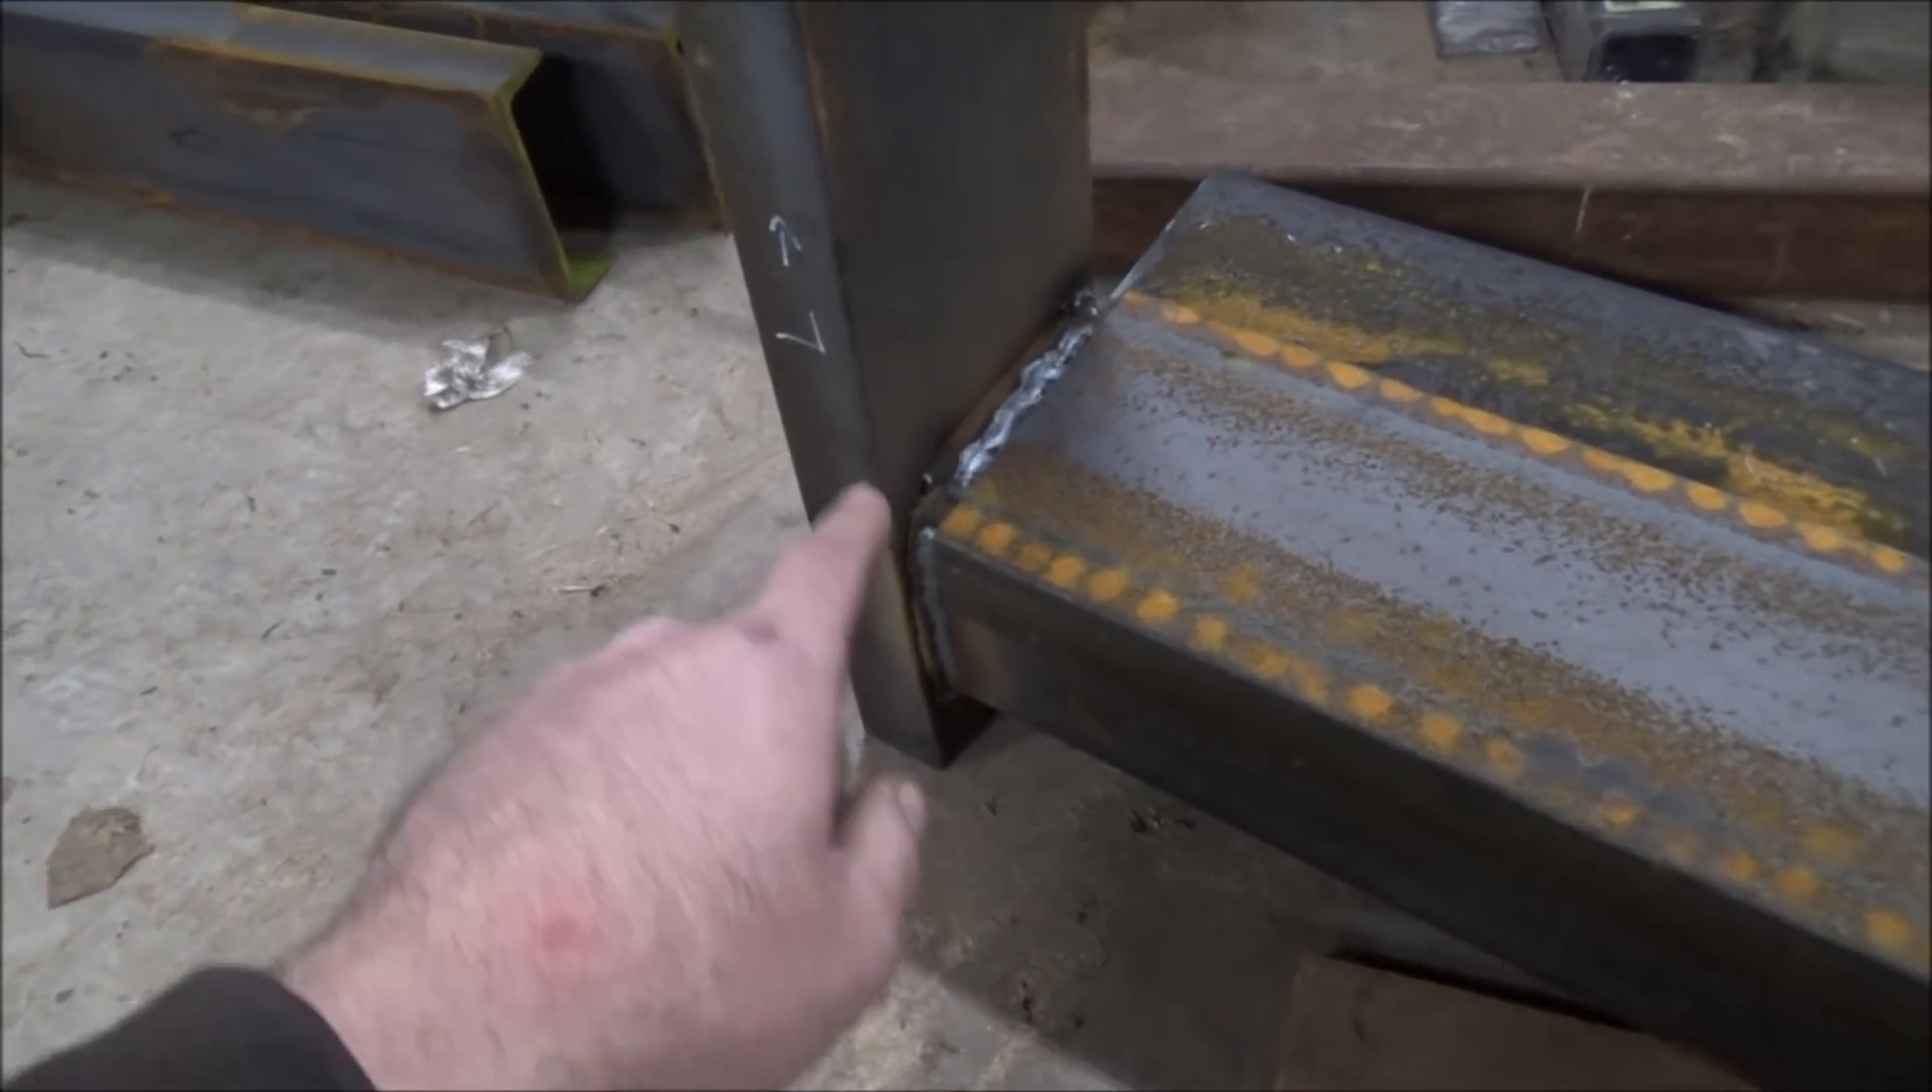So I've got my upper brace welded on there.